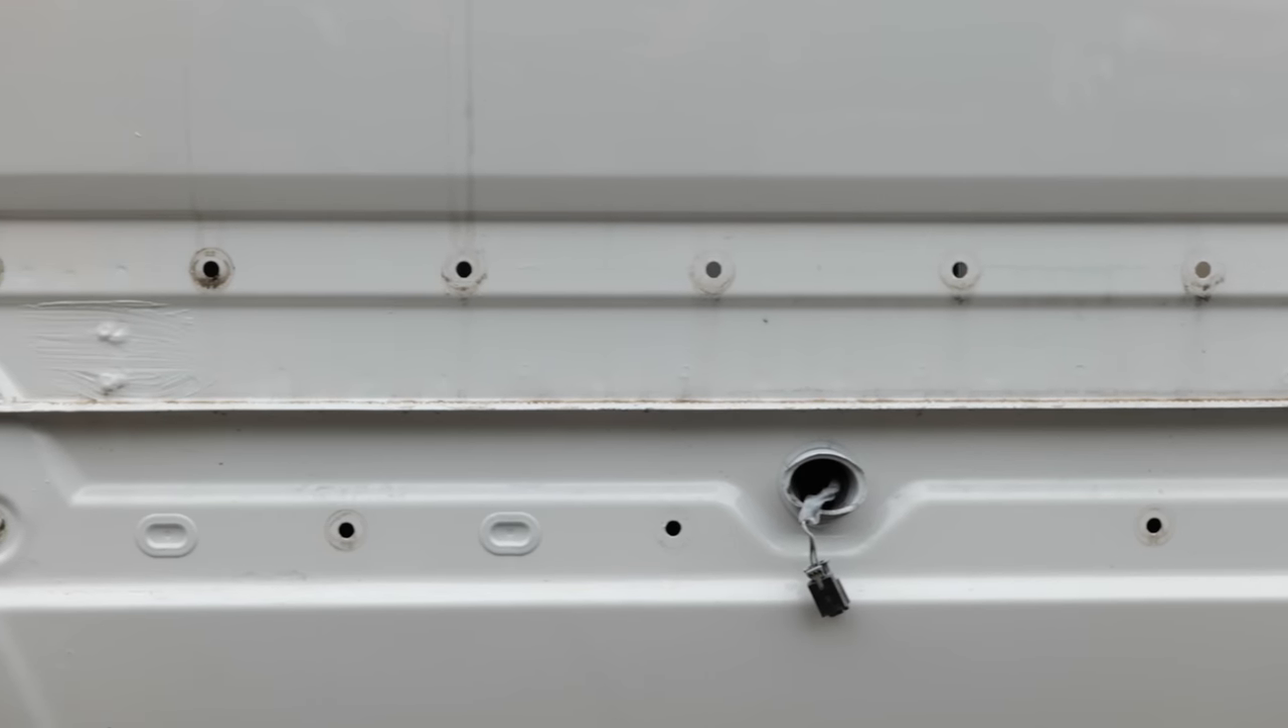As you can see I've removed the trim from the side of the van.